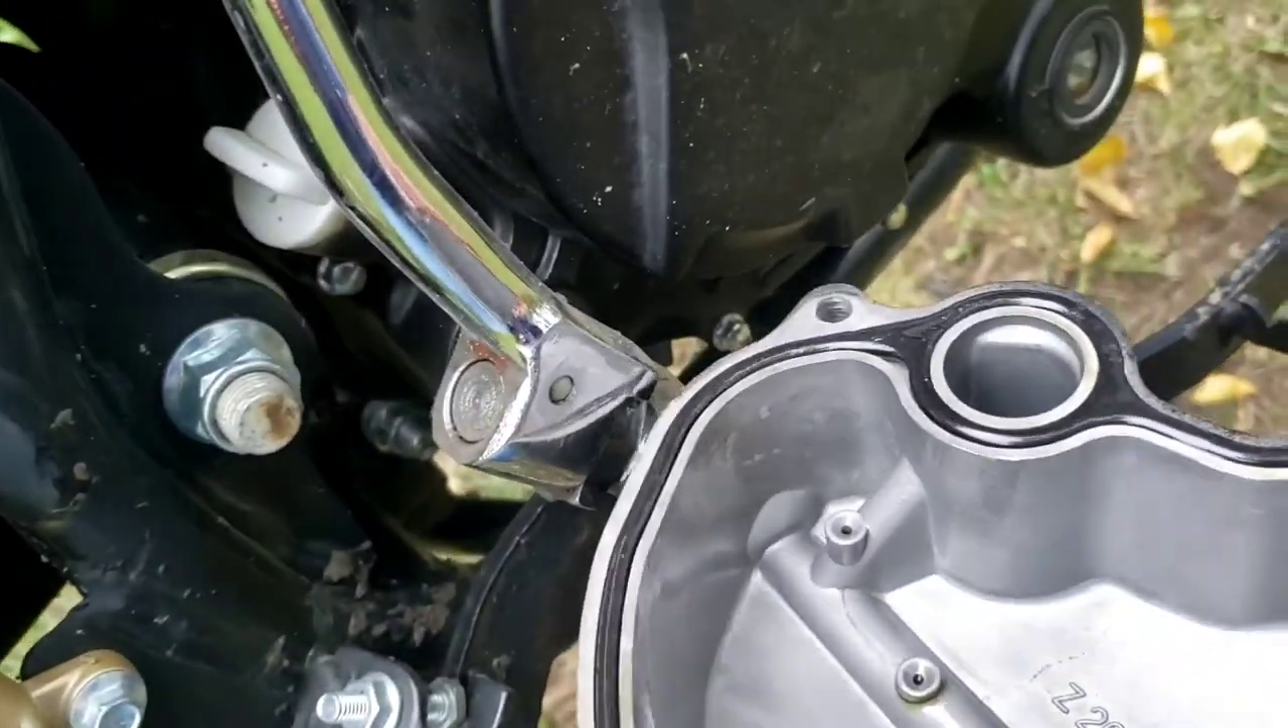Okay, we've got the valve cover off.